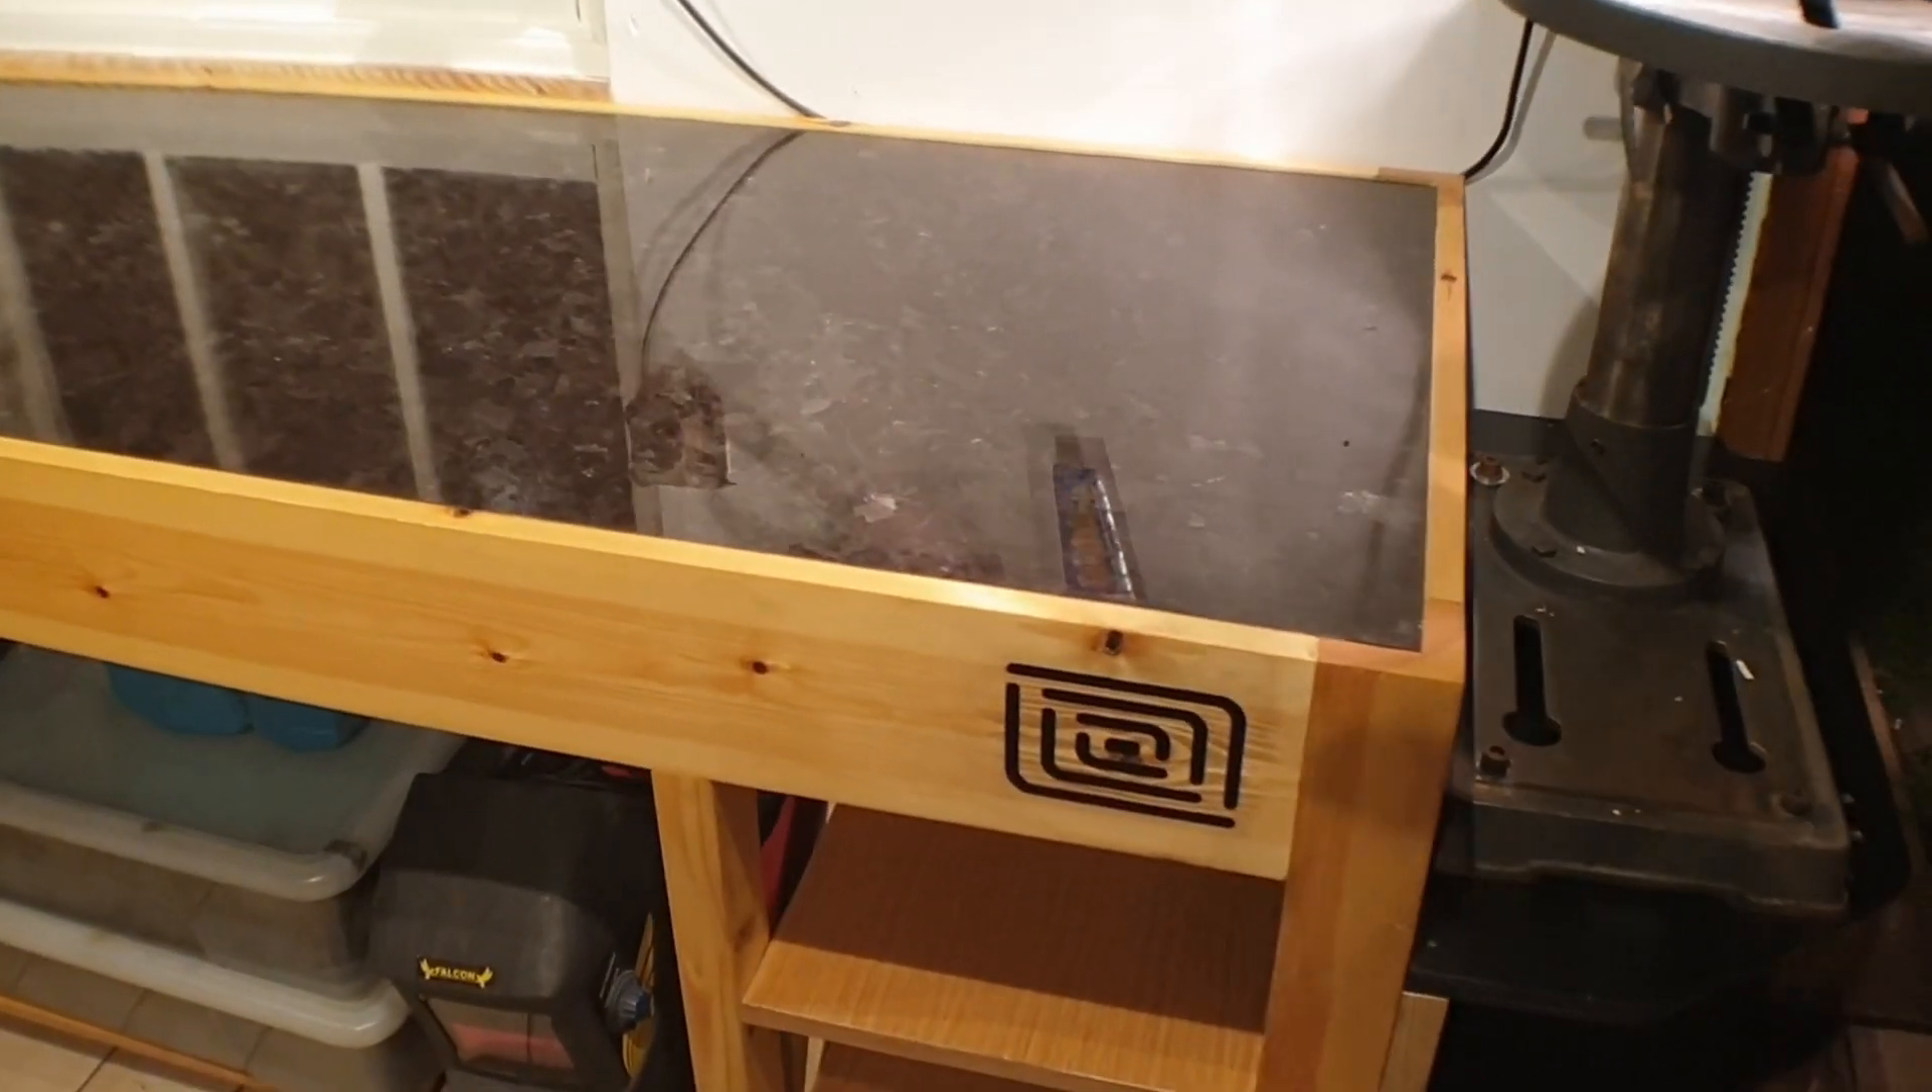So here it is all installed and i think it looks really good um the granite really contrasts against the pine border.